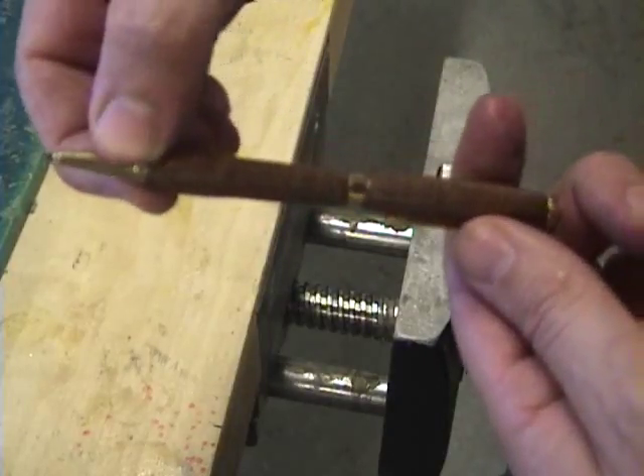I get the ring, put it on there, put it on there and just push it together and voila, we have a finished pen.